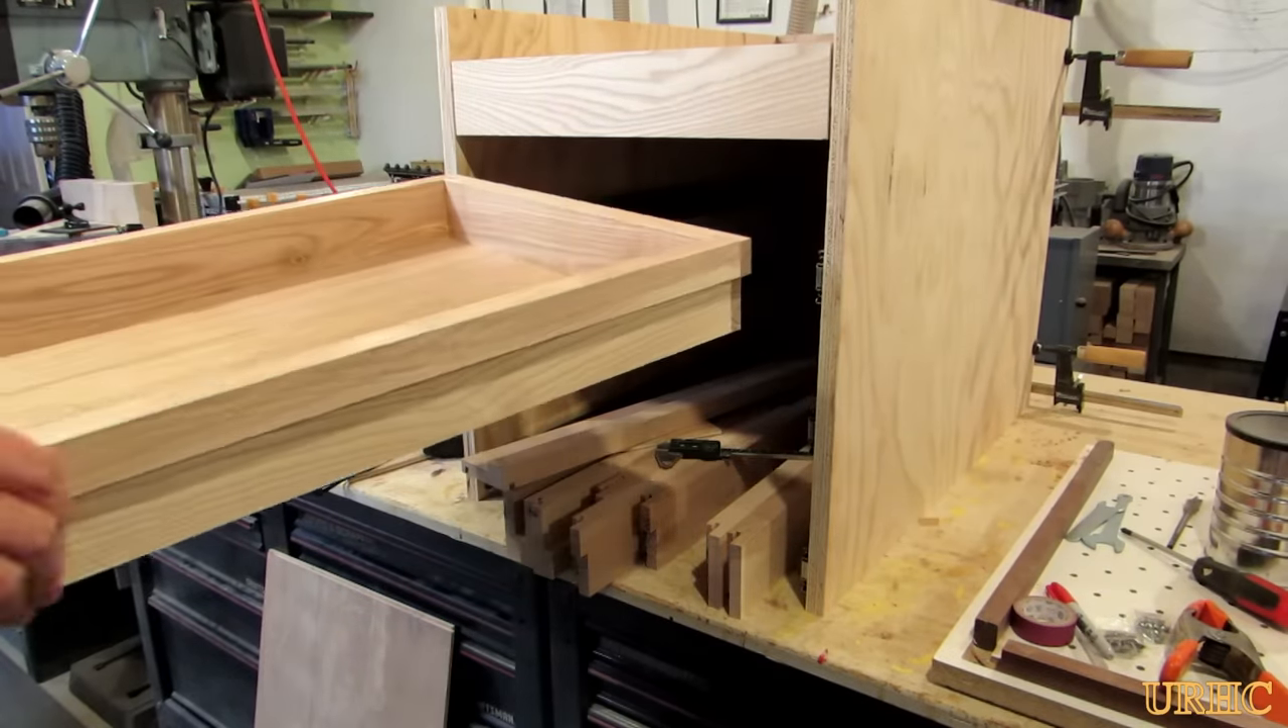And there's the drawer just kind of you know put together with the bottom in it and you know the joints held together by hand.